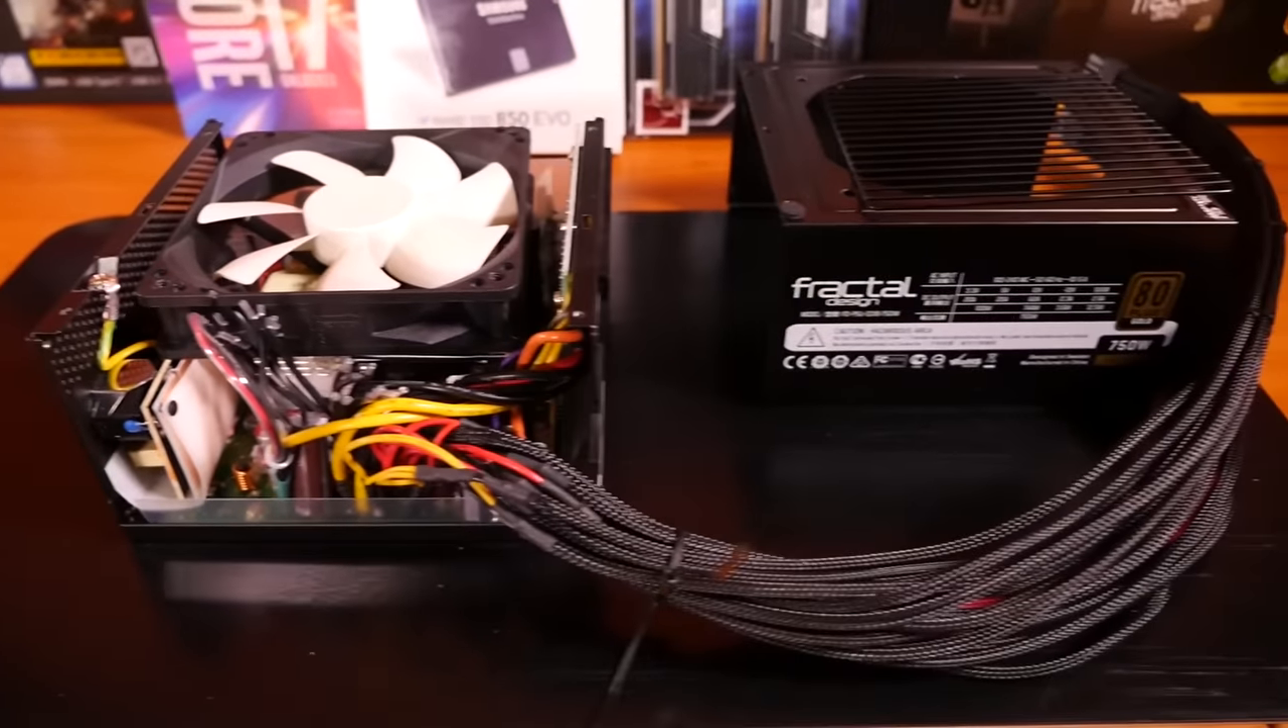The first thing I did when I removed this power supply from the box was tear it apart as you can see.